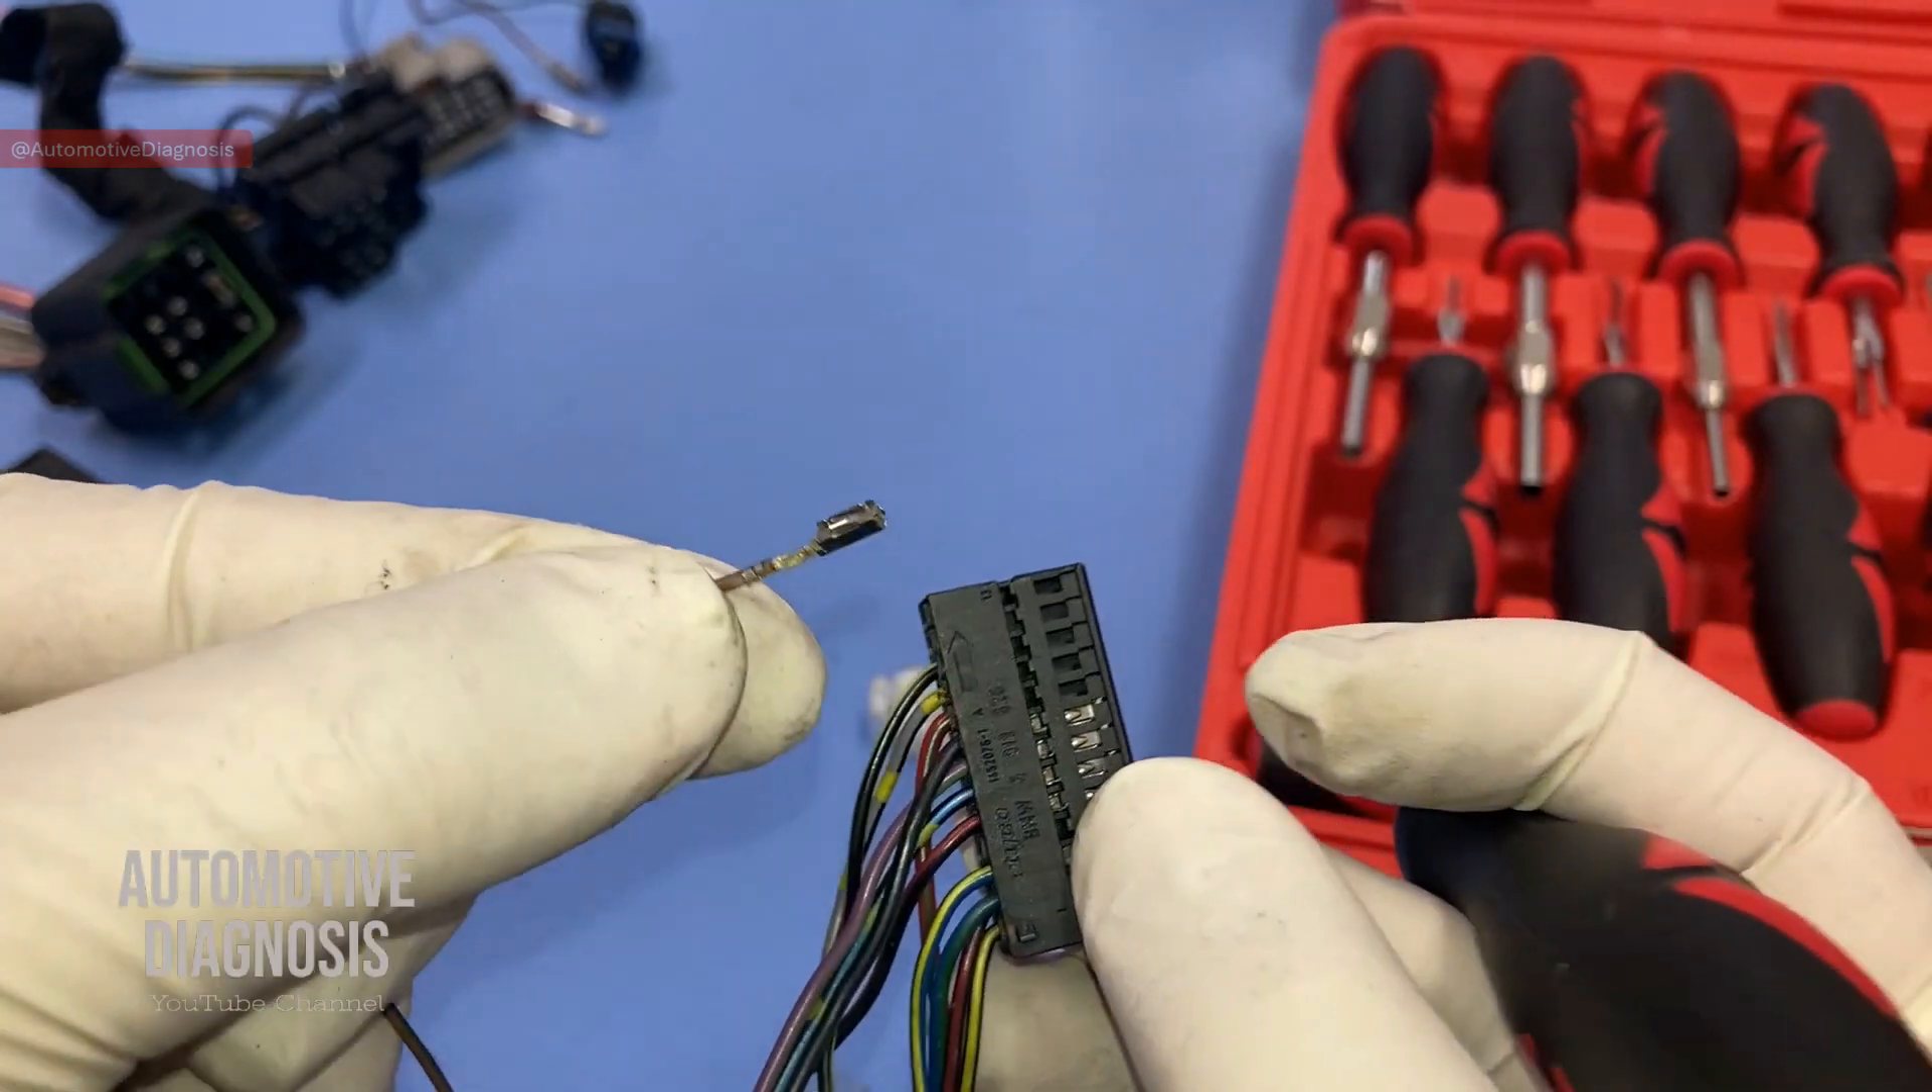There you go we already removed the pin.